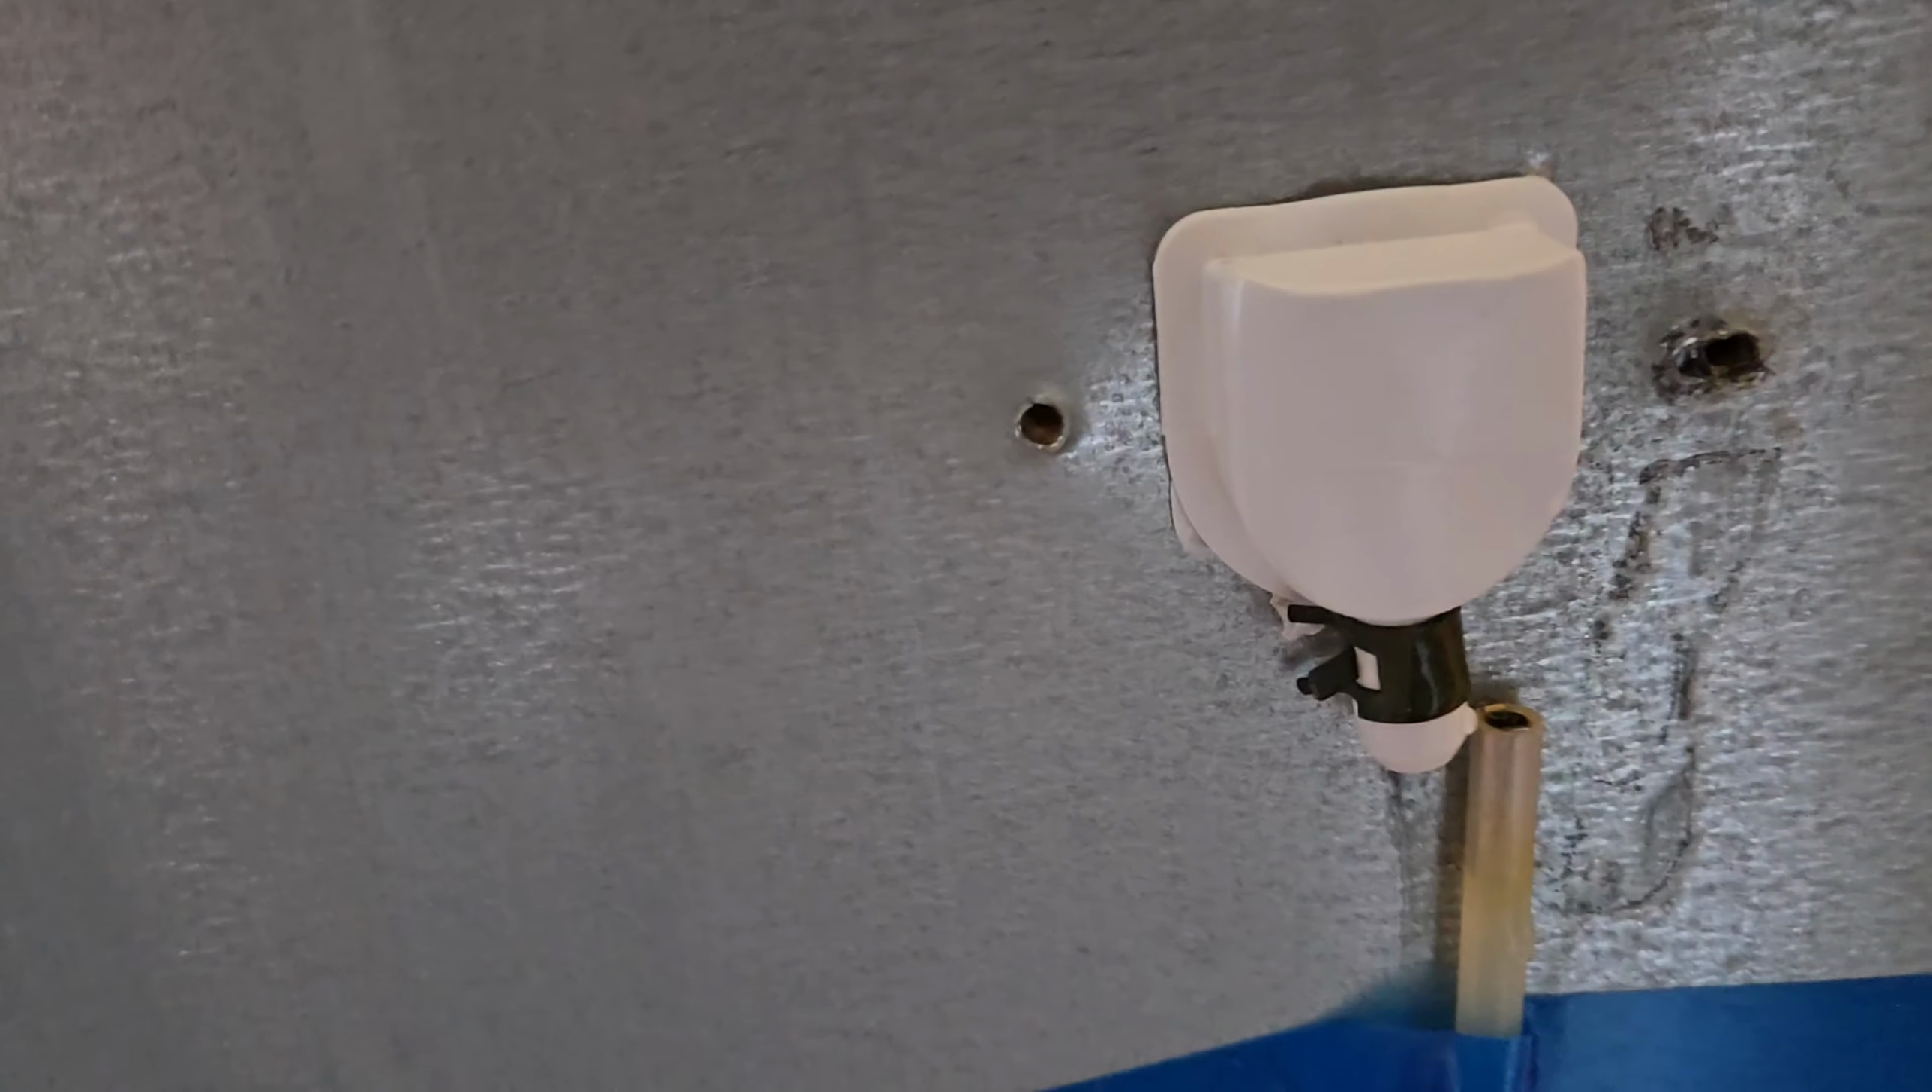Okay, so I have the plate removed here and I can obviously see that the water line has come disconnected from the filler tube.